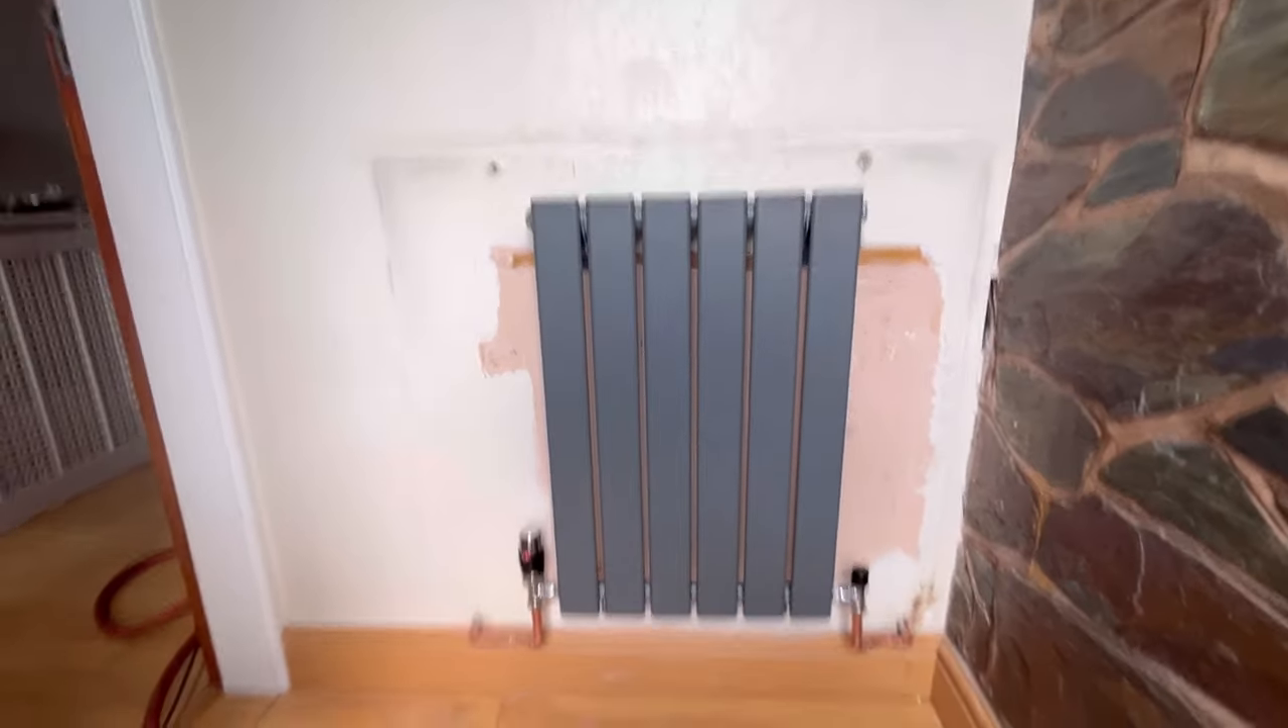So i've had a bit of tidy up and there you go that's the radiator all in and done.